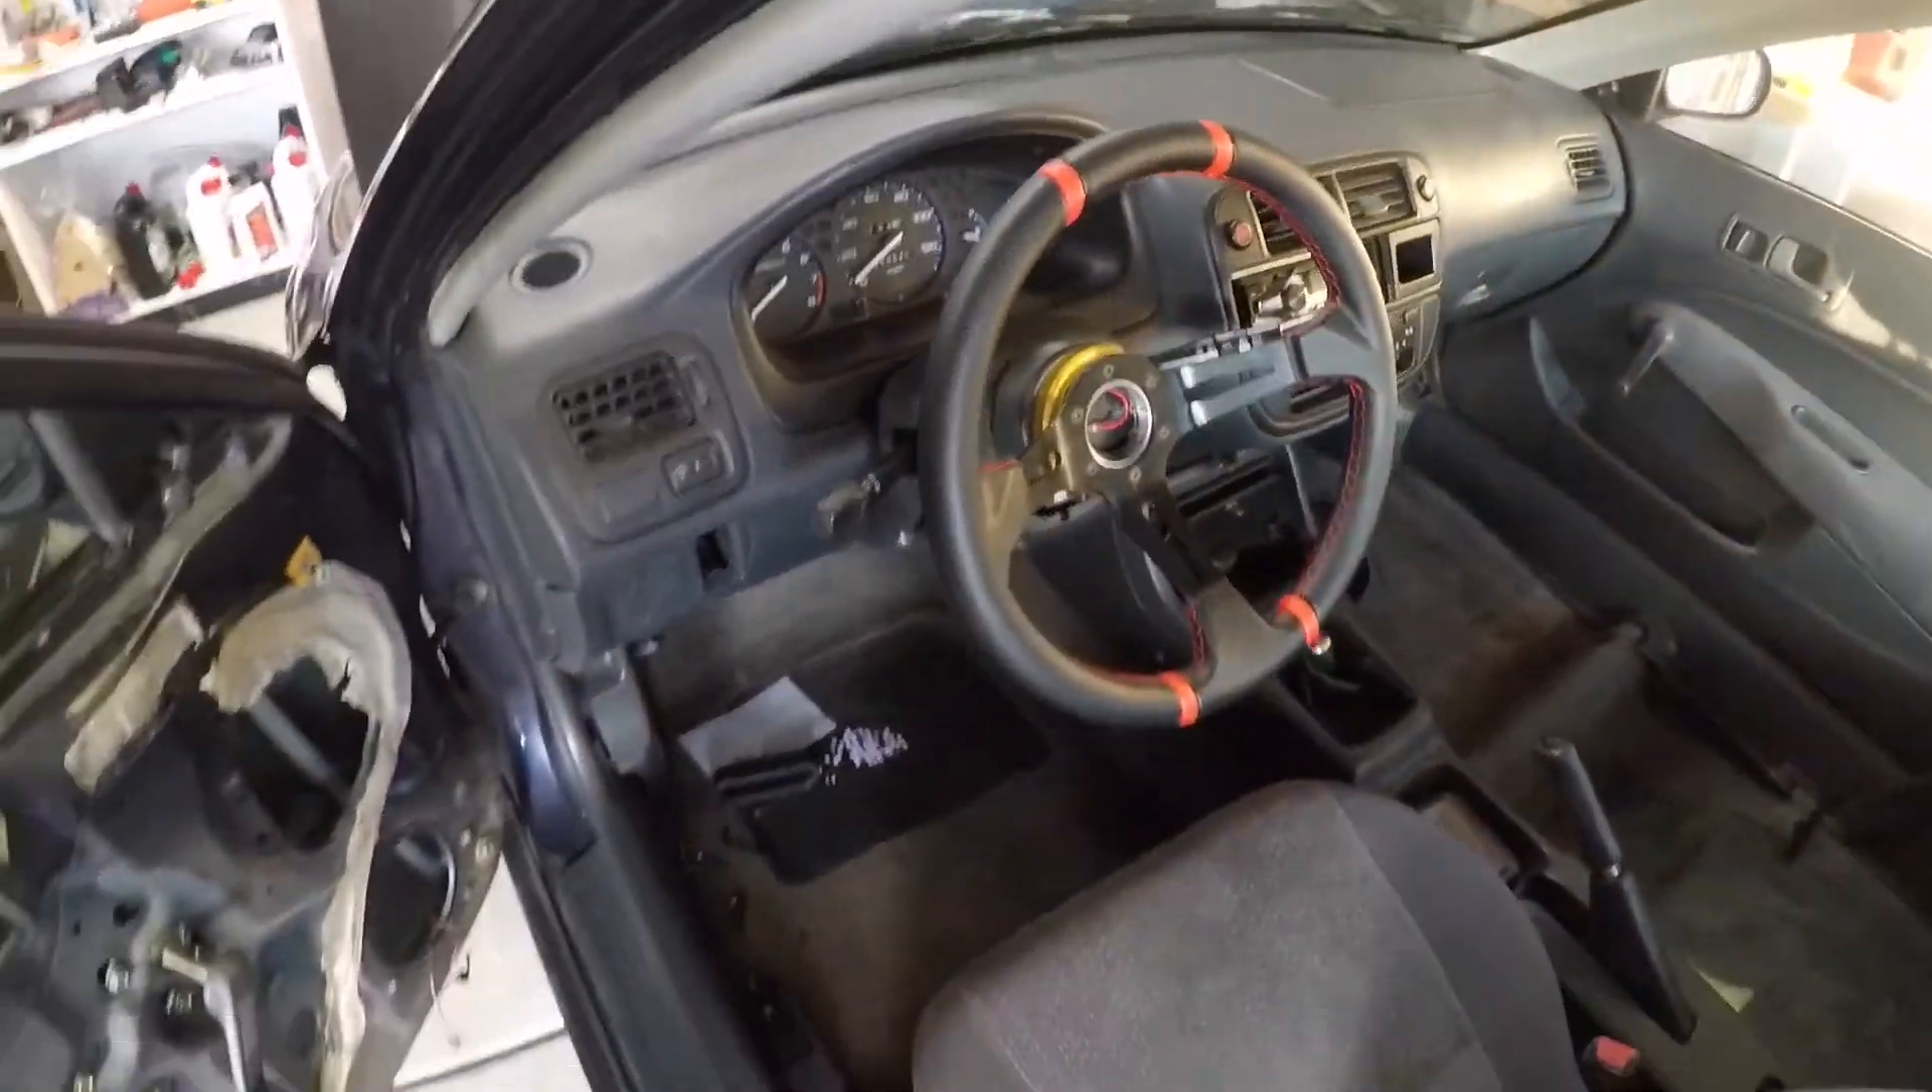But, we've still got to put the door panels in.